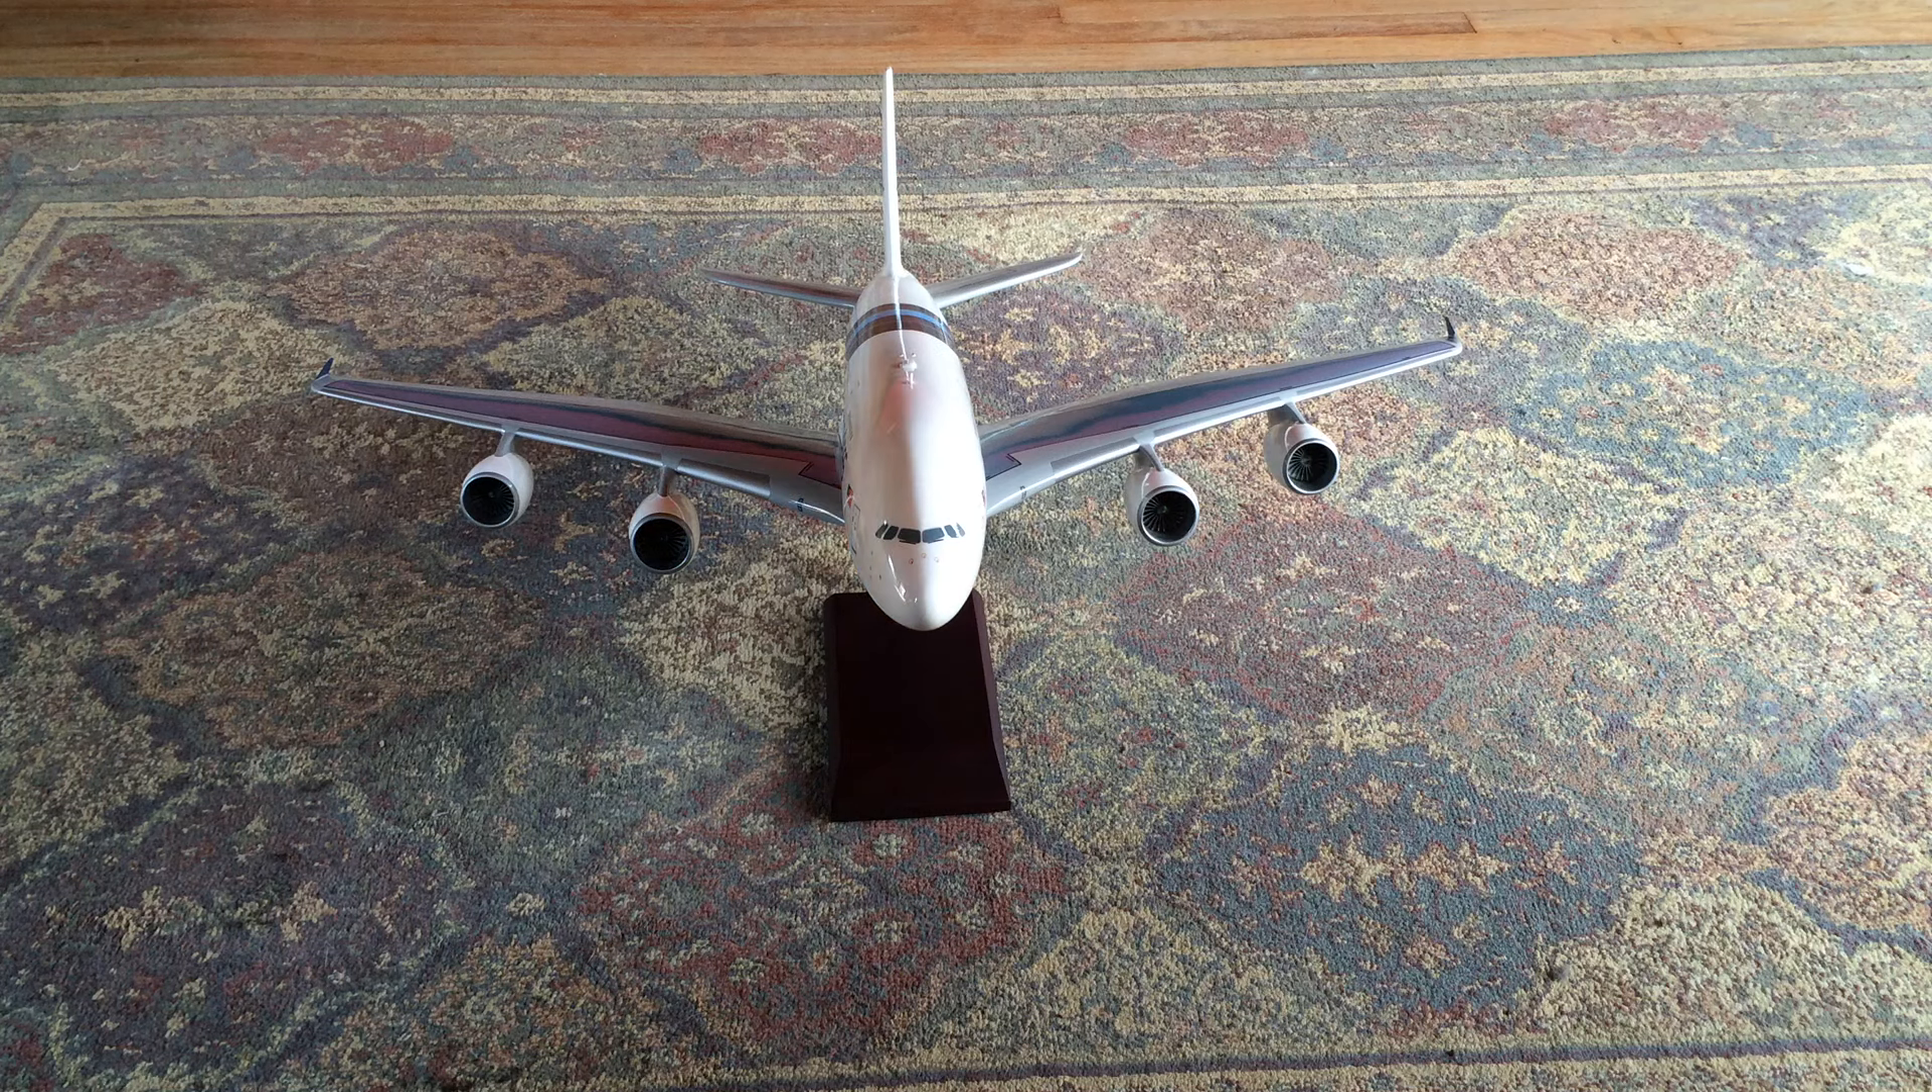So here we have the model fully assembled.